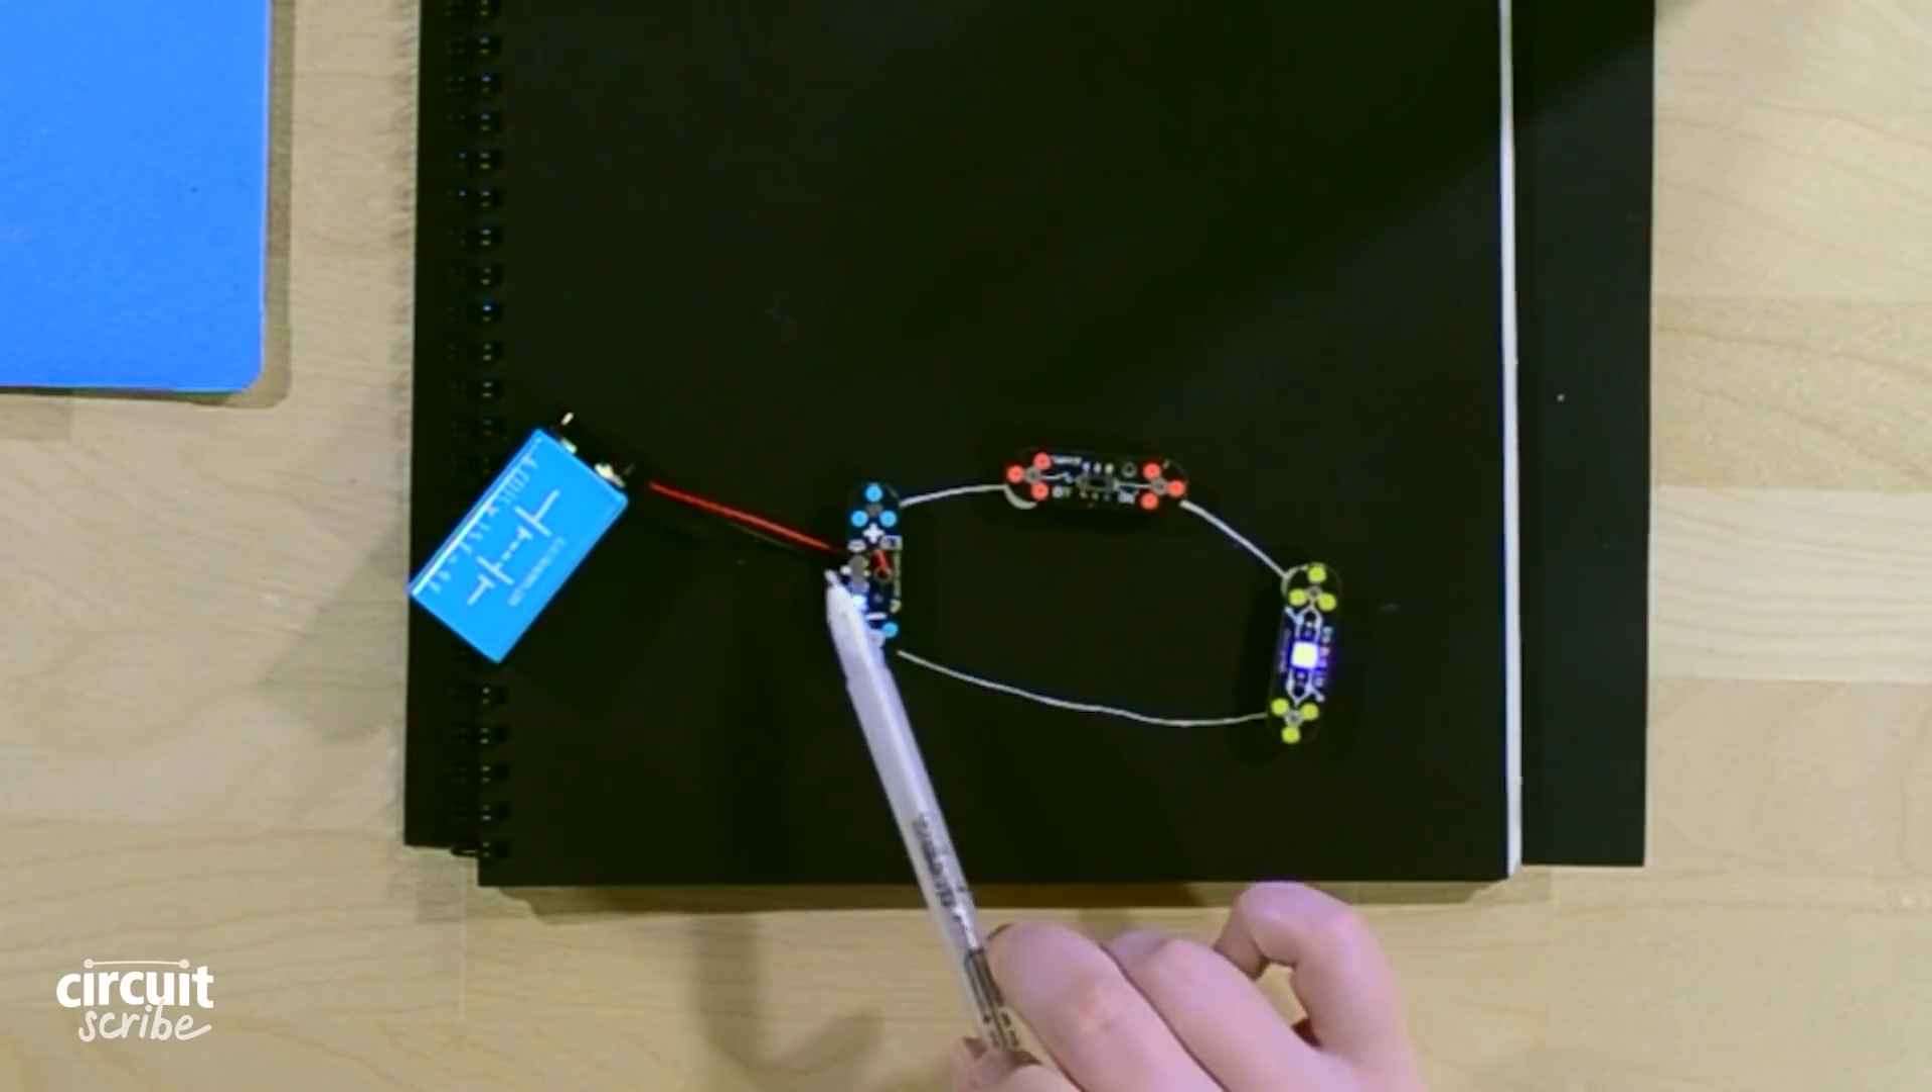So now we have a complete circuit. So we have our power module, our switch module, and our LED module.